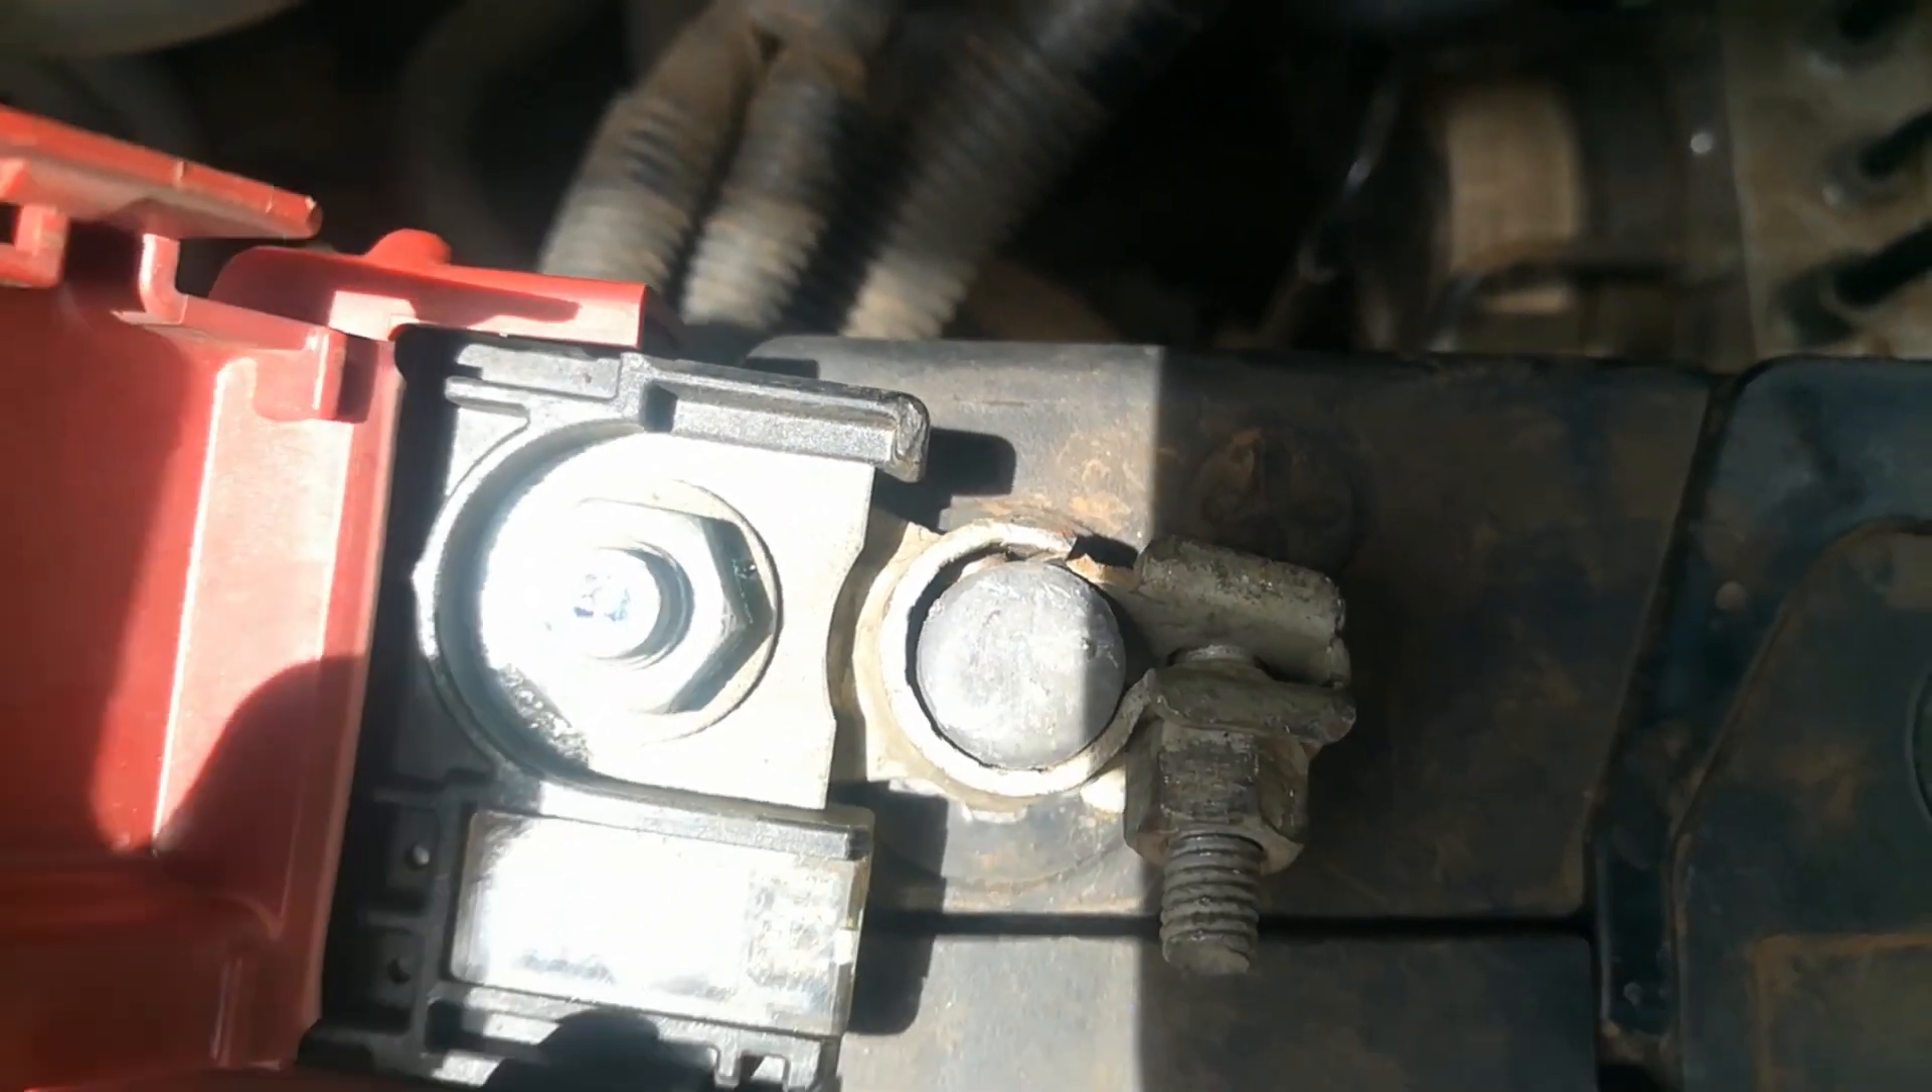But as you can see a small a big portion of this terminal of the contact is not touching the battery terminal.